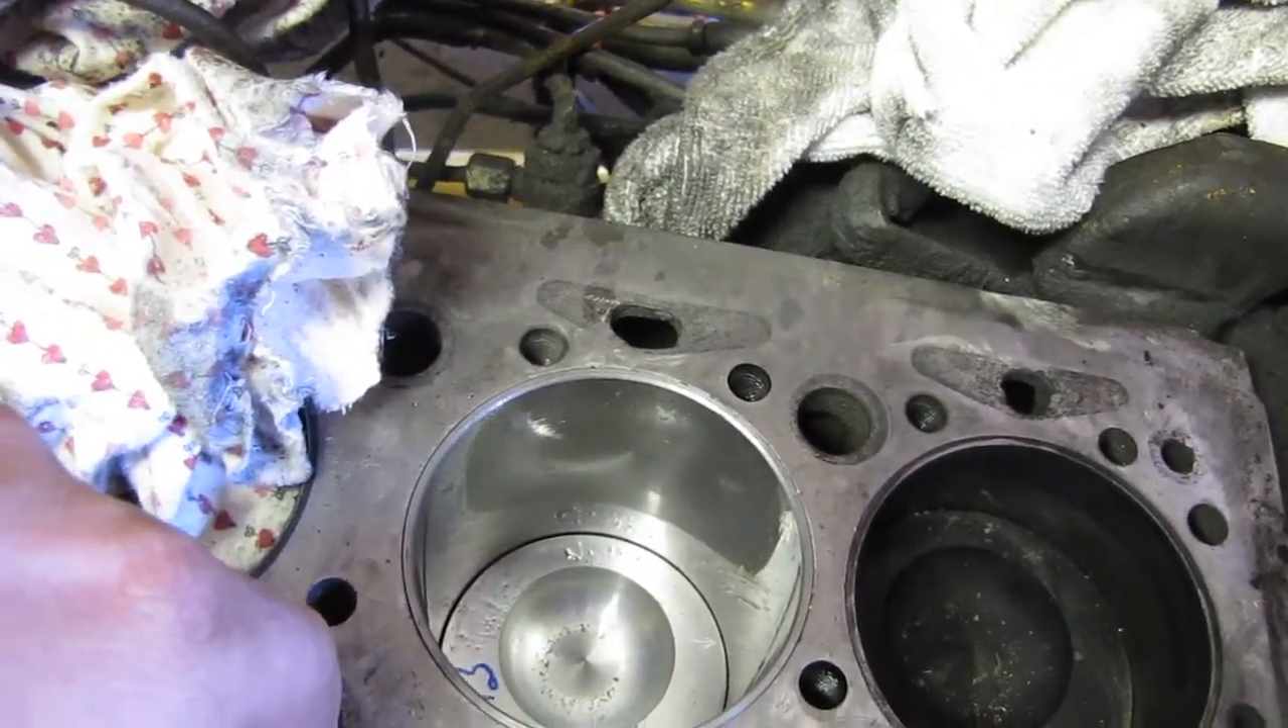I got the piston in as you can see it's all in looking beautiful.